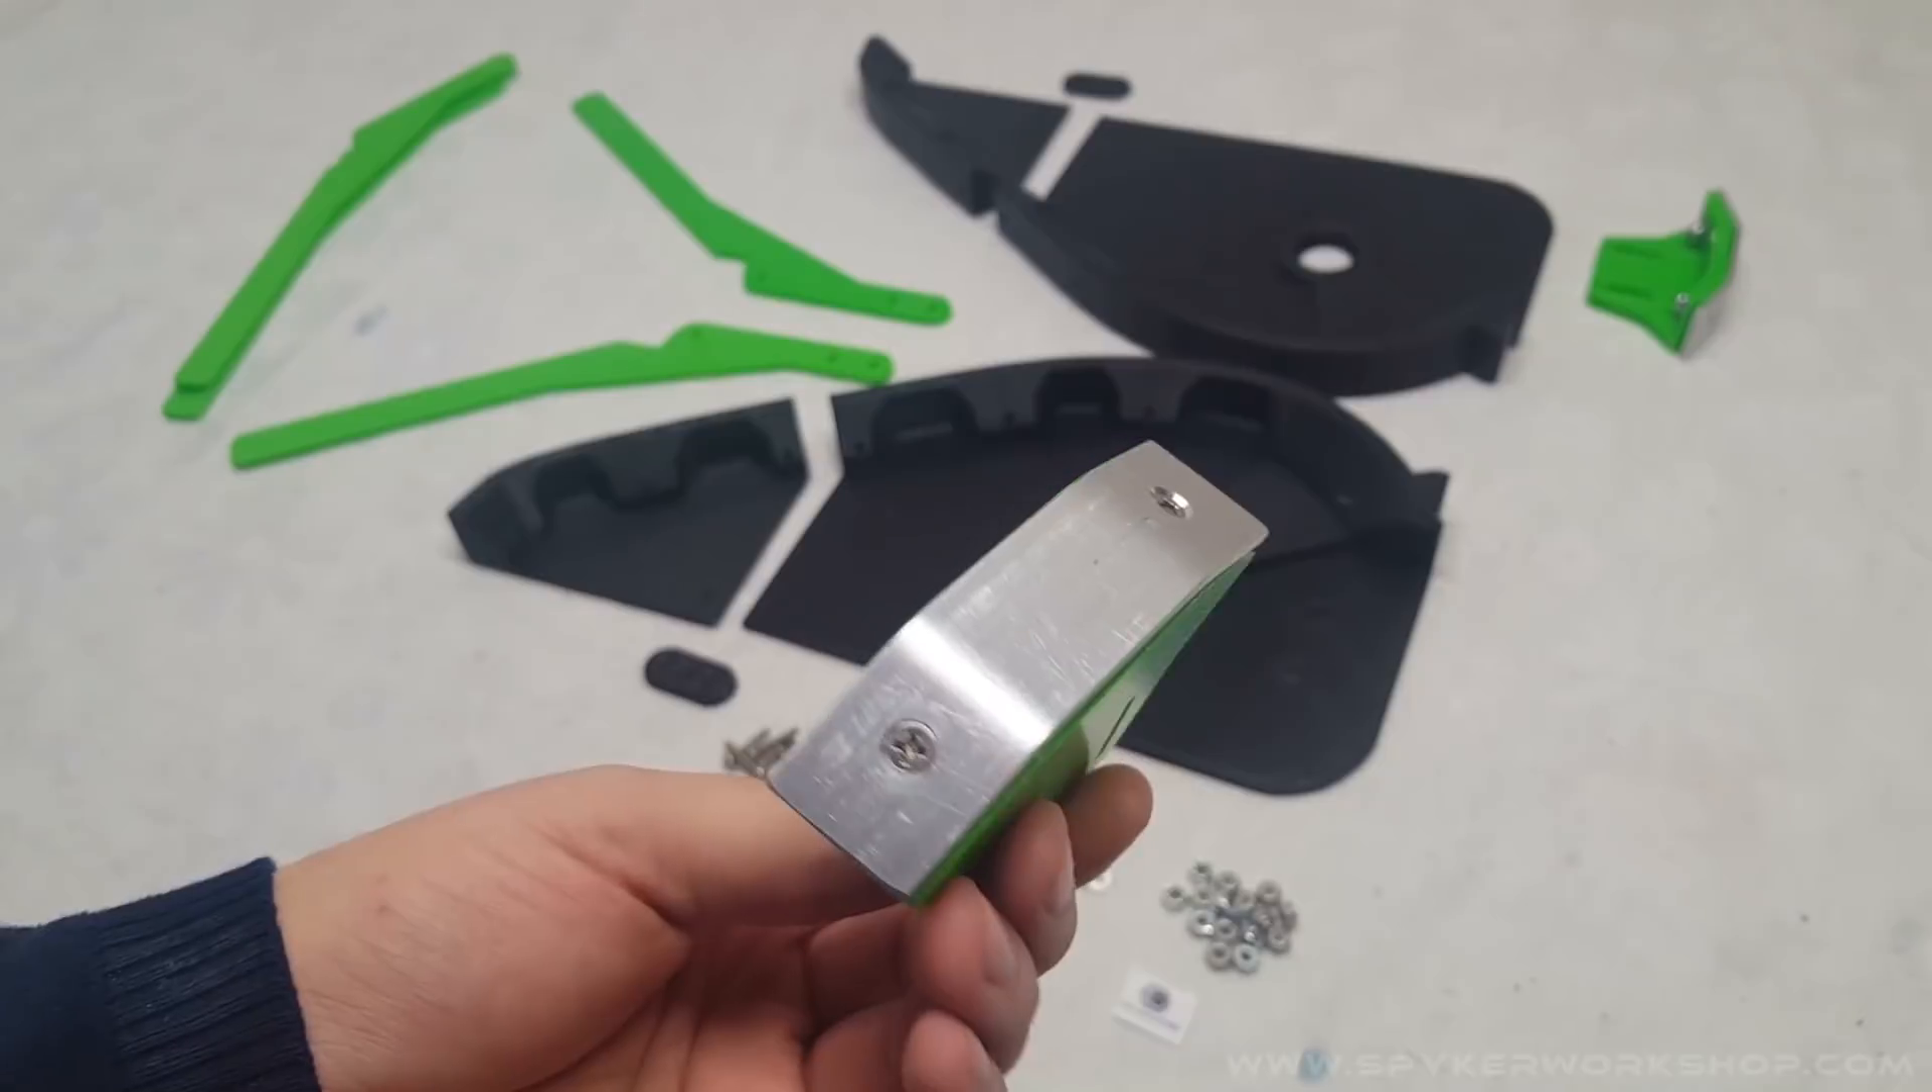So here I have the plate screwed onto the shoe.